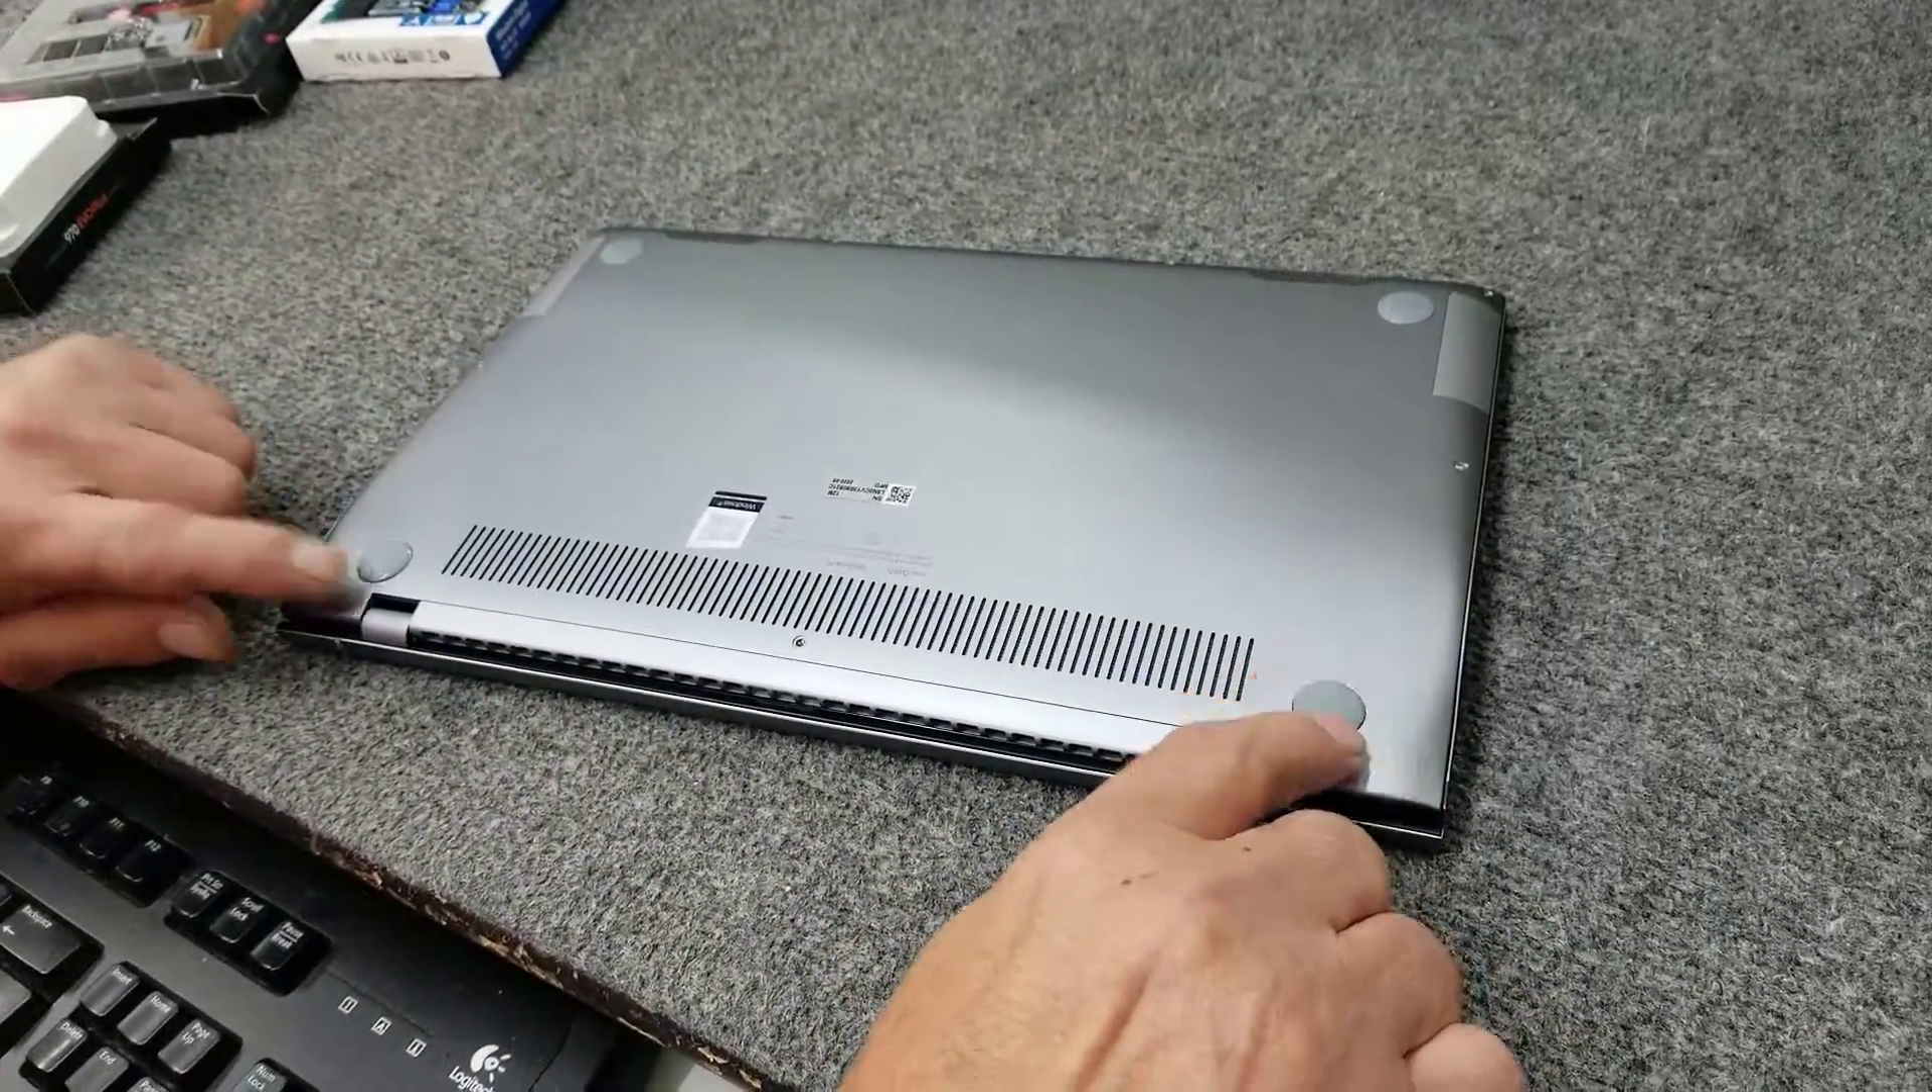So, I've already removed some of the screws, but in the back here, we have to remove these two rubber feet right here, because there's a screw underneath each one of those.